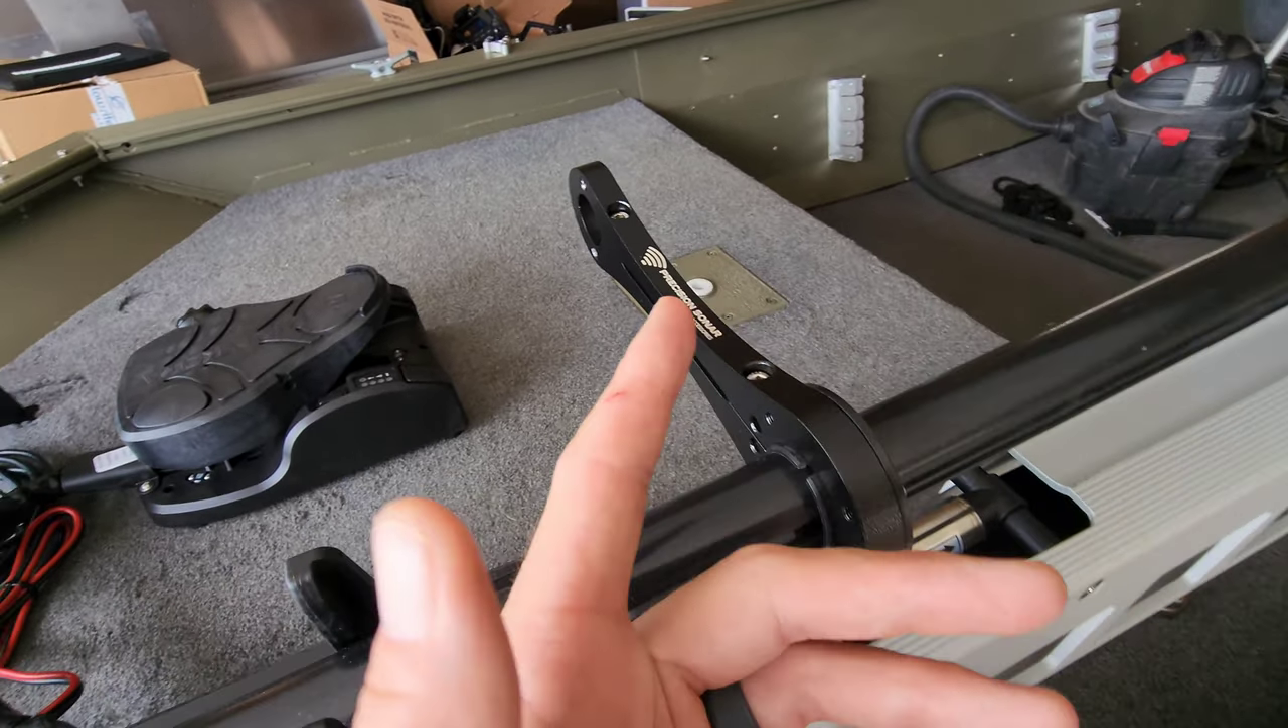The precision sonar bracket is installed on the shaft.